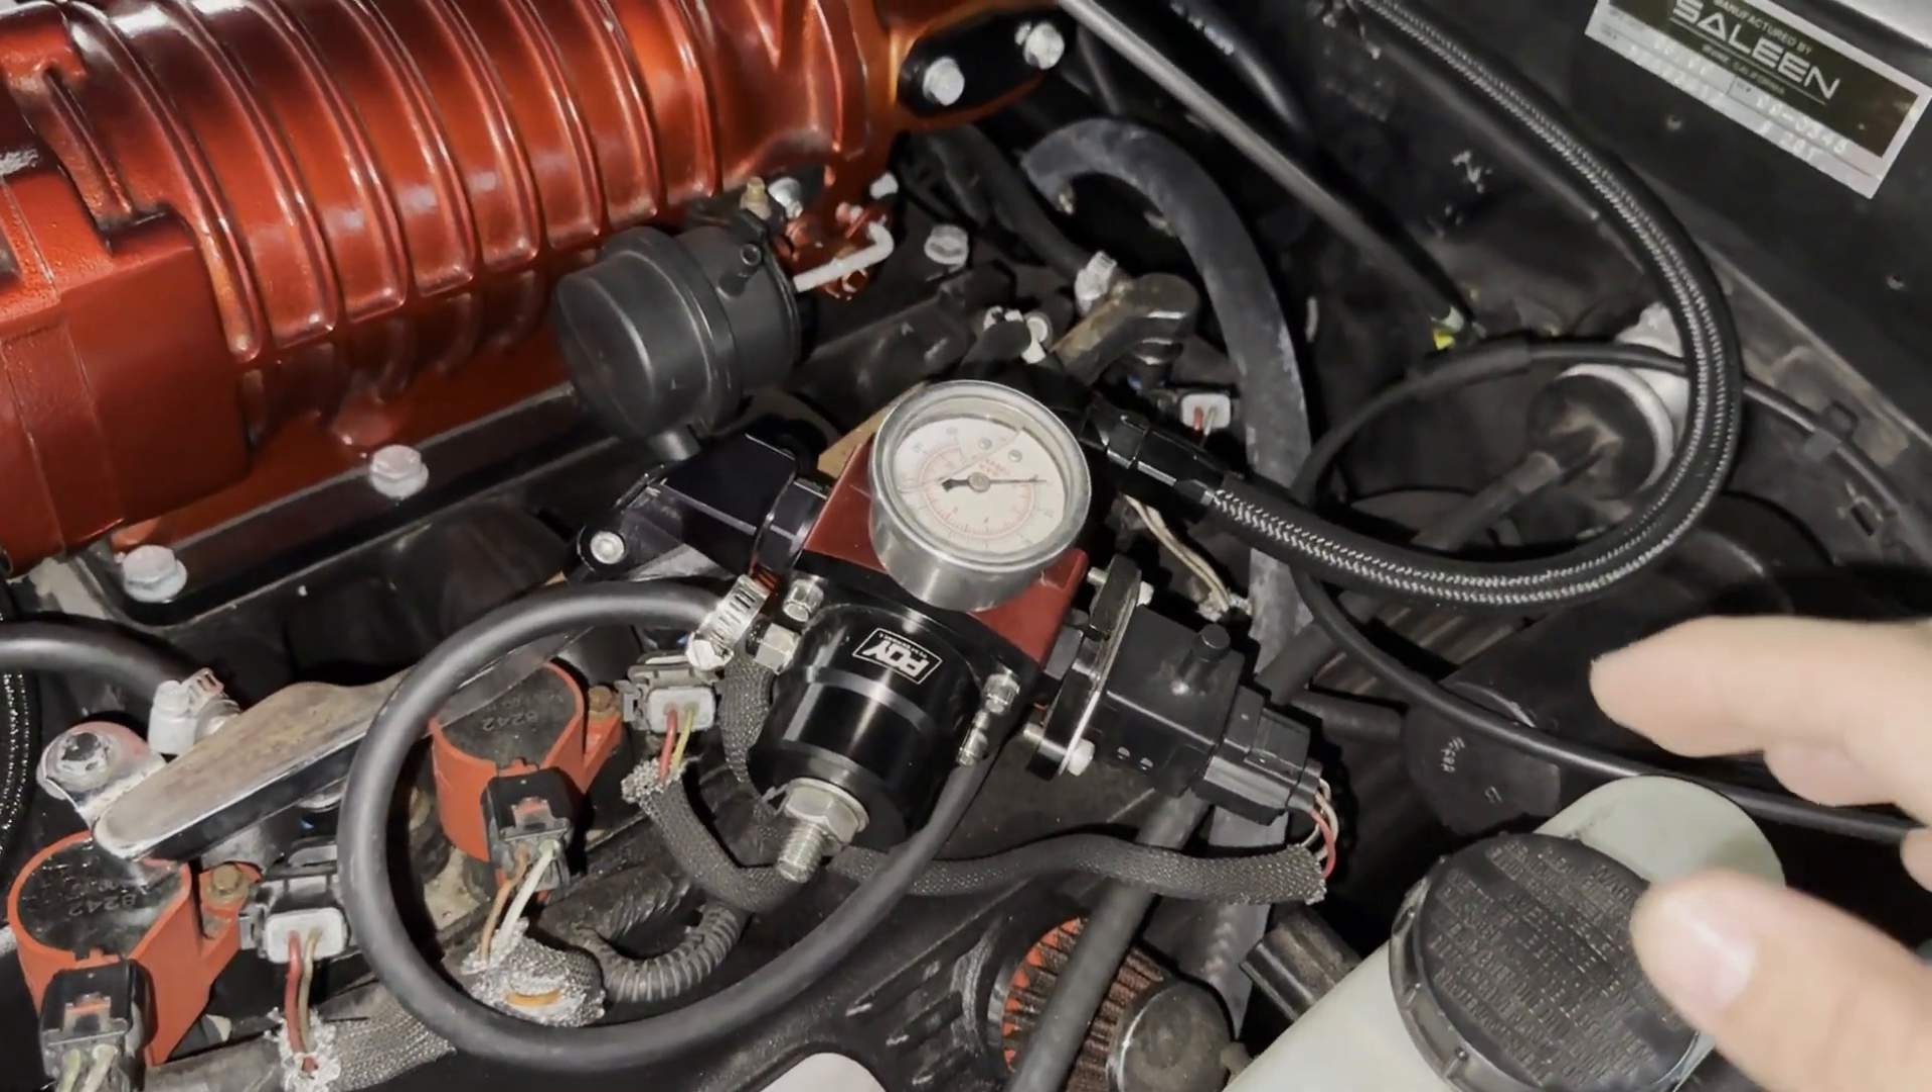So coming over here and looking at the car, you see we've got our fuel pressure regulator here for our return fuel system that we installed not long ago.